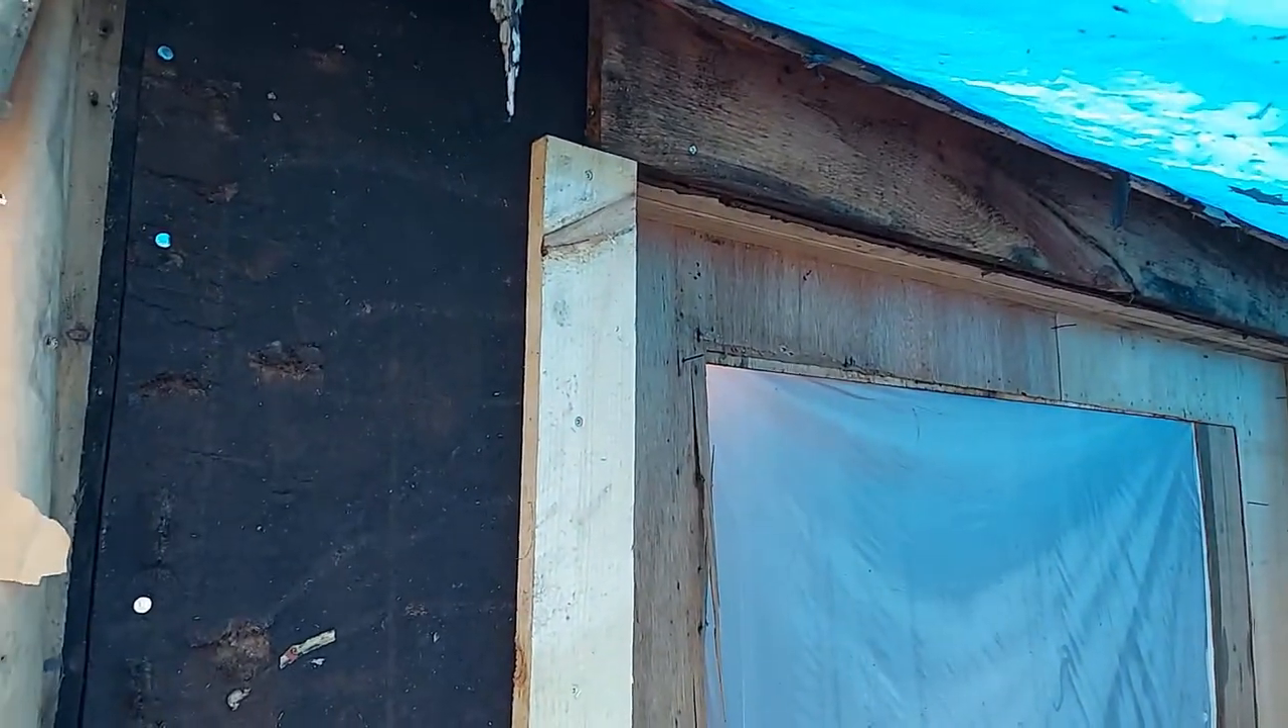We've got the builder board on. It's all secure. We've got the framework on around the outside.